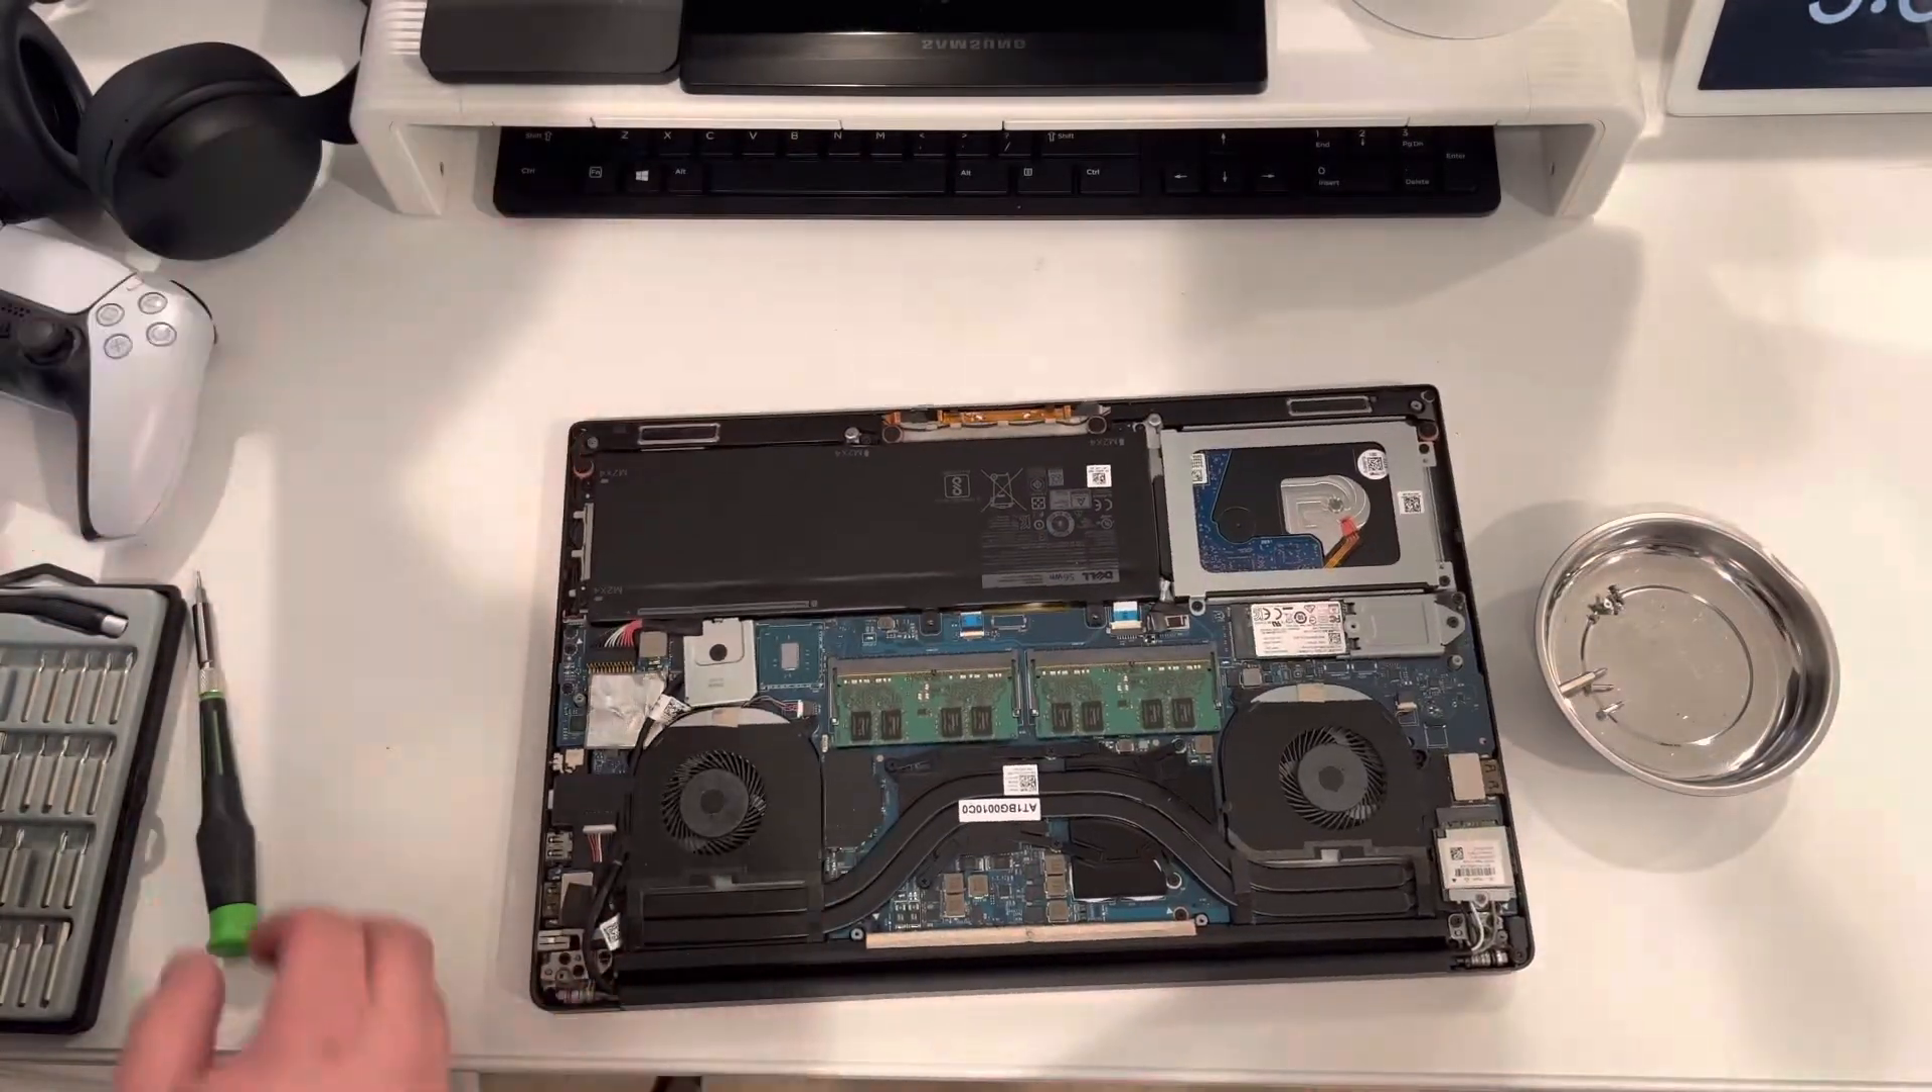The bottom panel is removed and immediately you can see all the components that can be upgraded.